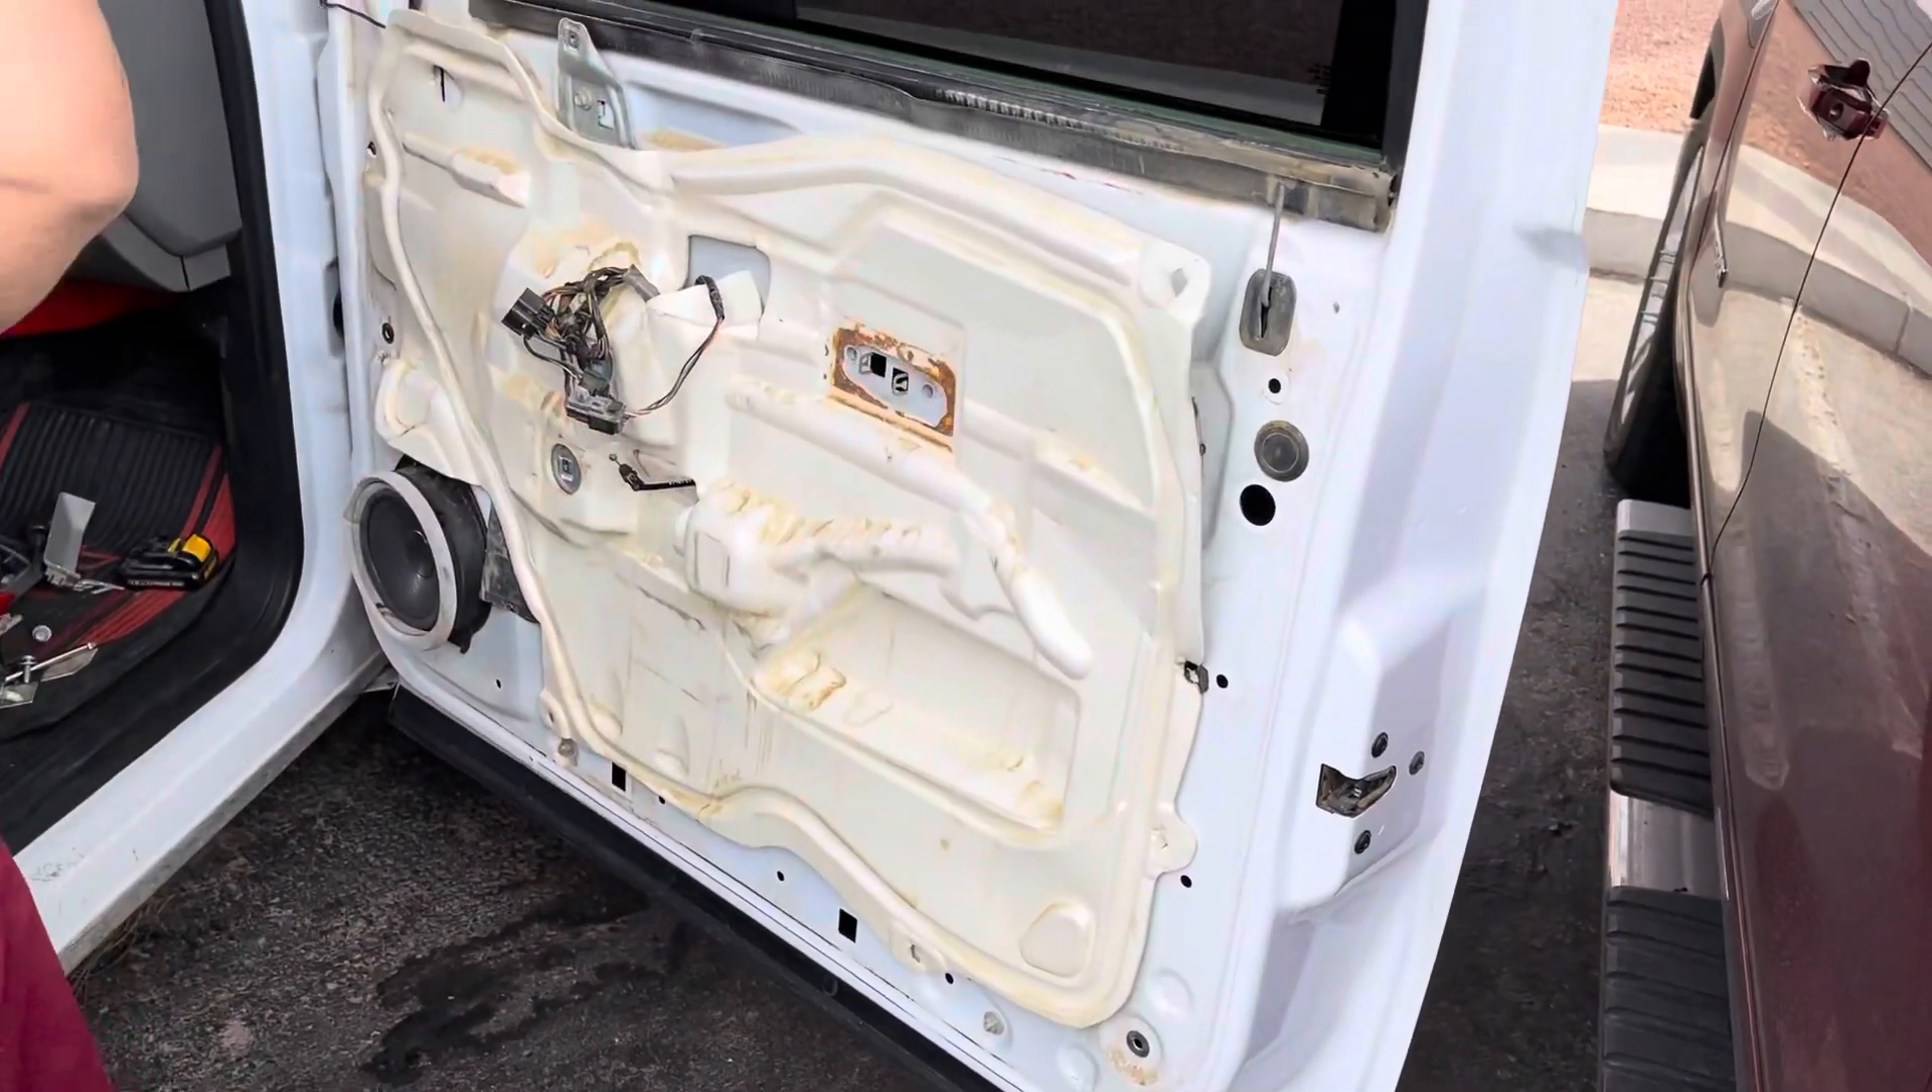So i already got the door panel removed on this side we already took the two bolts out.